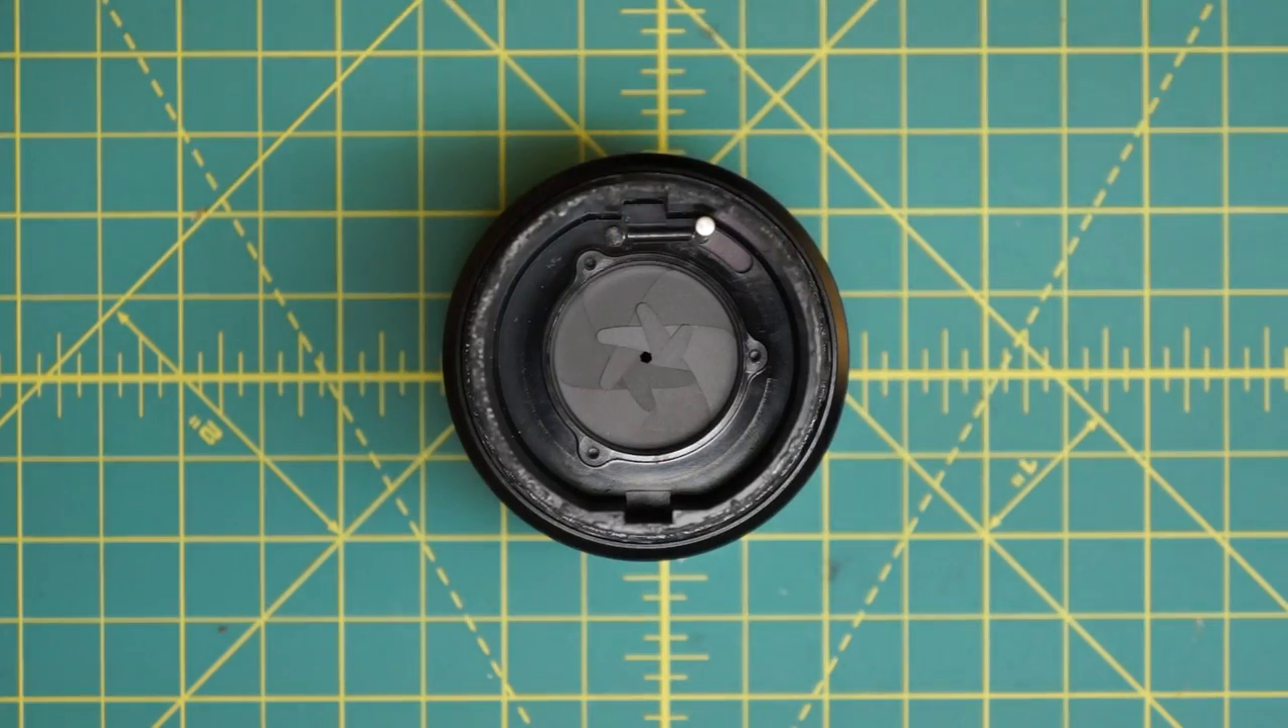And now I have access to the back of the aperture blades.